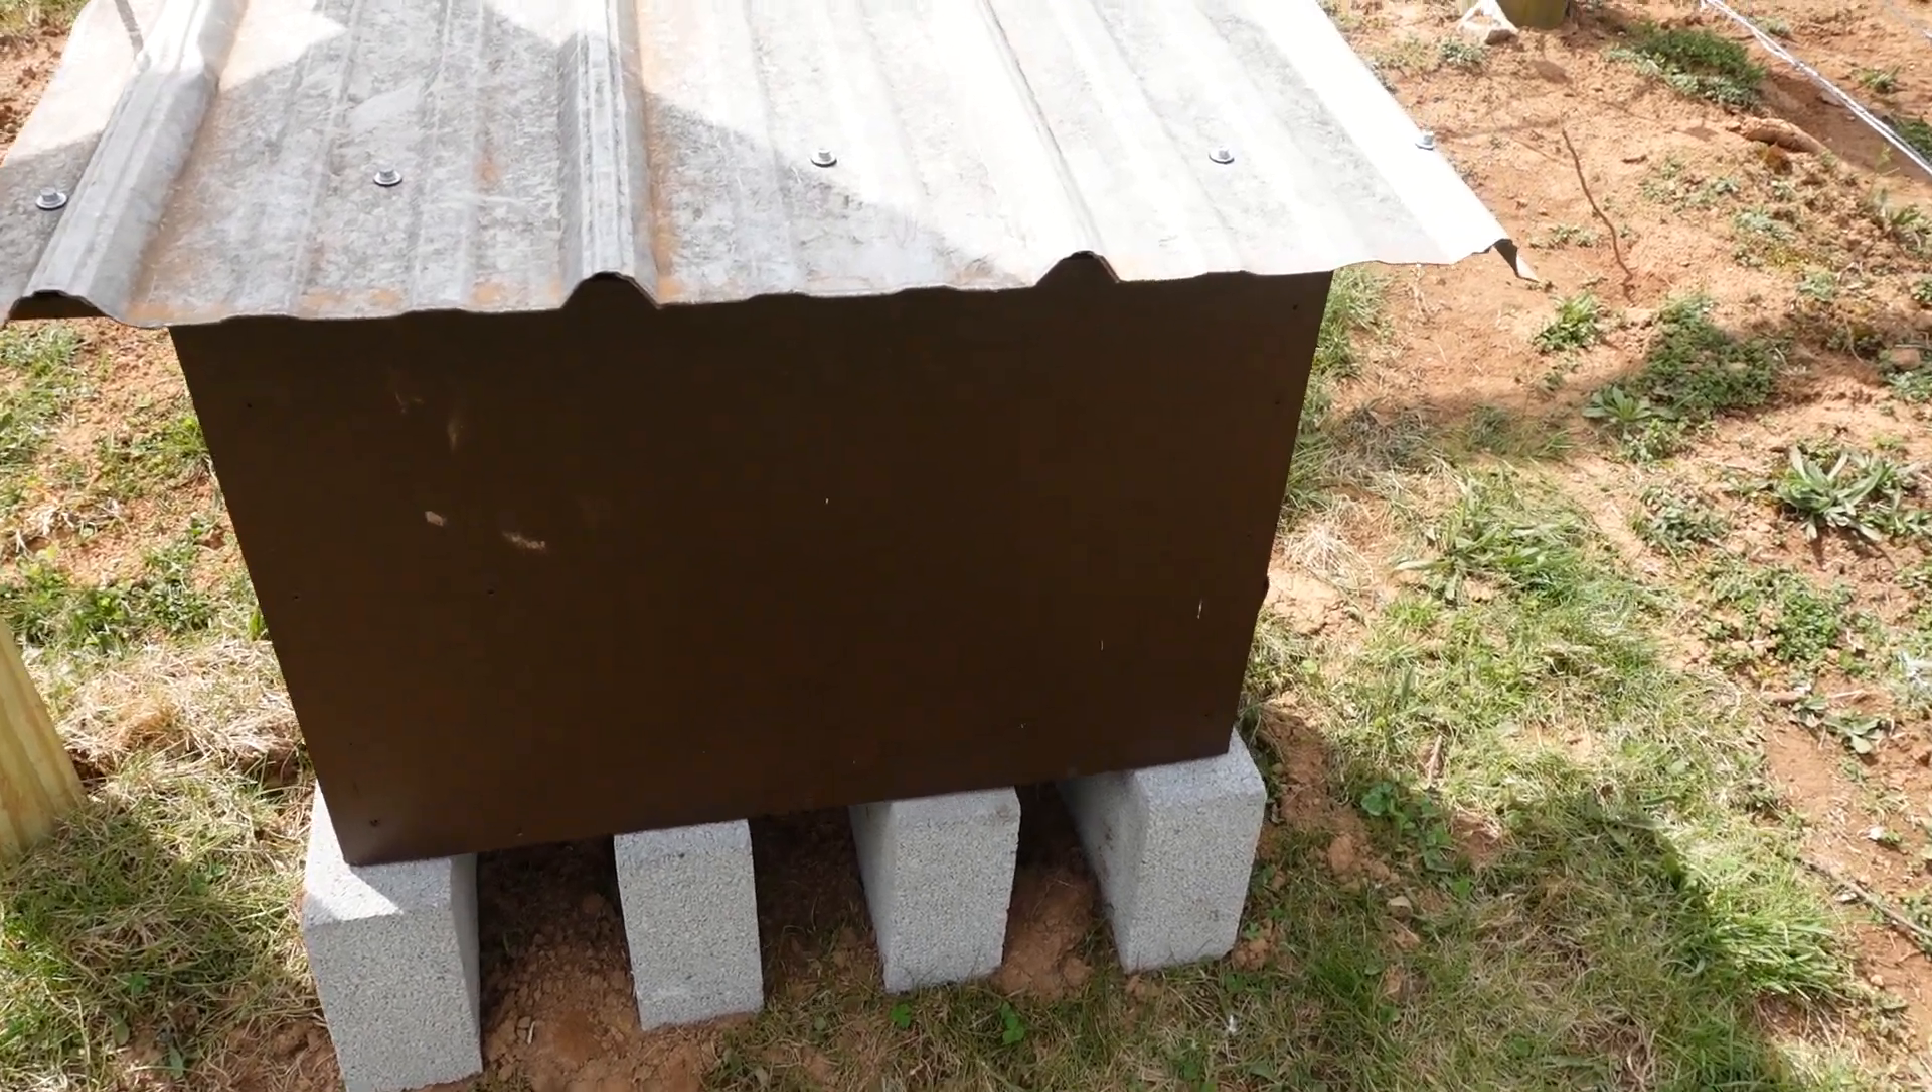And we've brought our box and dug out there to make a flat spot. And we've set our box on some concrete cap blocks. The box that we built to house all this.